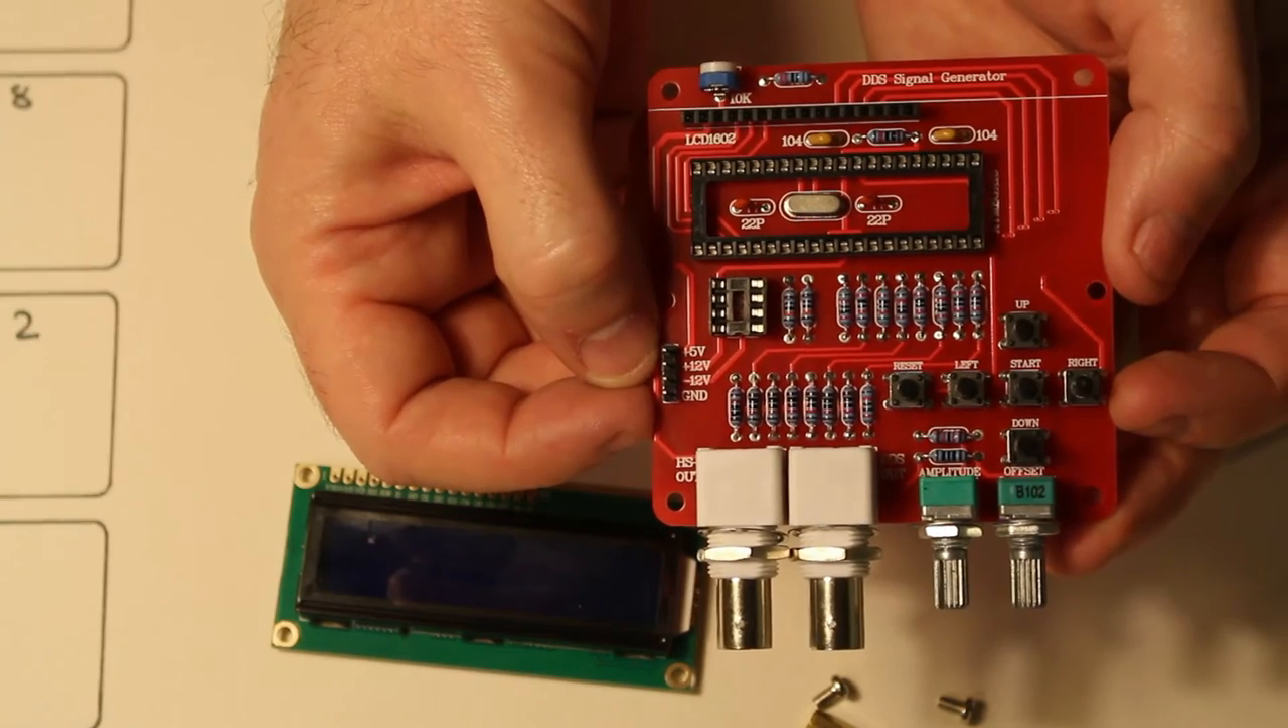And that is the board done. And obviously the last bit is to put the chips in.